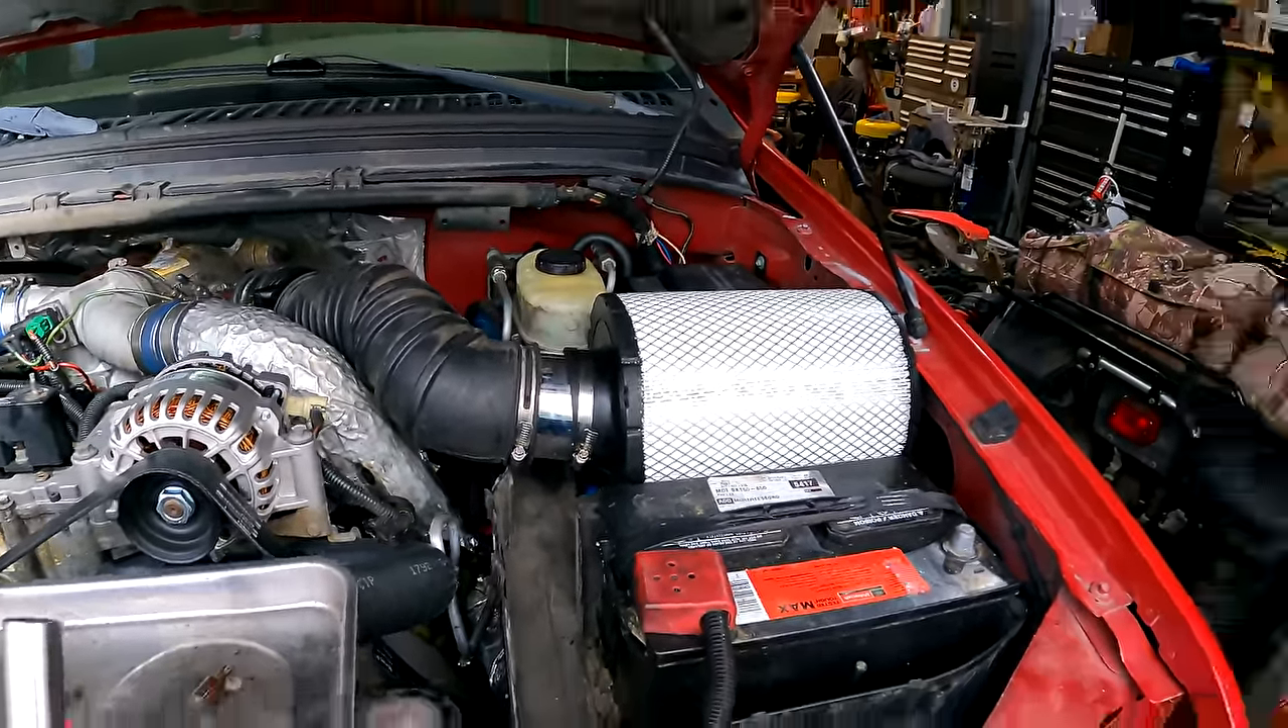And there is the Wix filter in place of the factory air box.